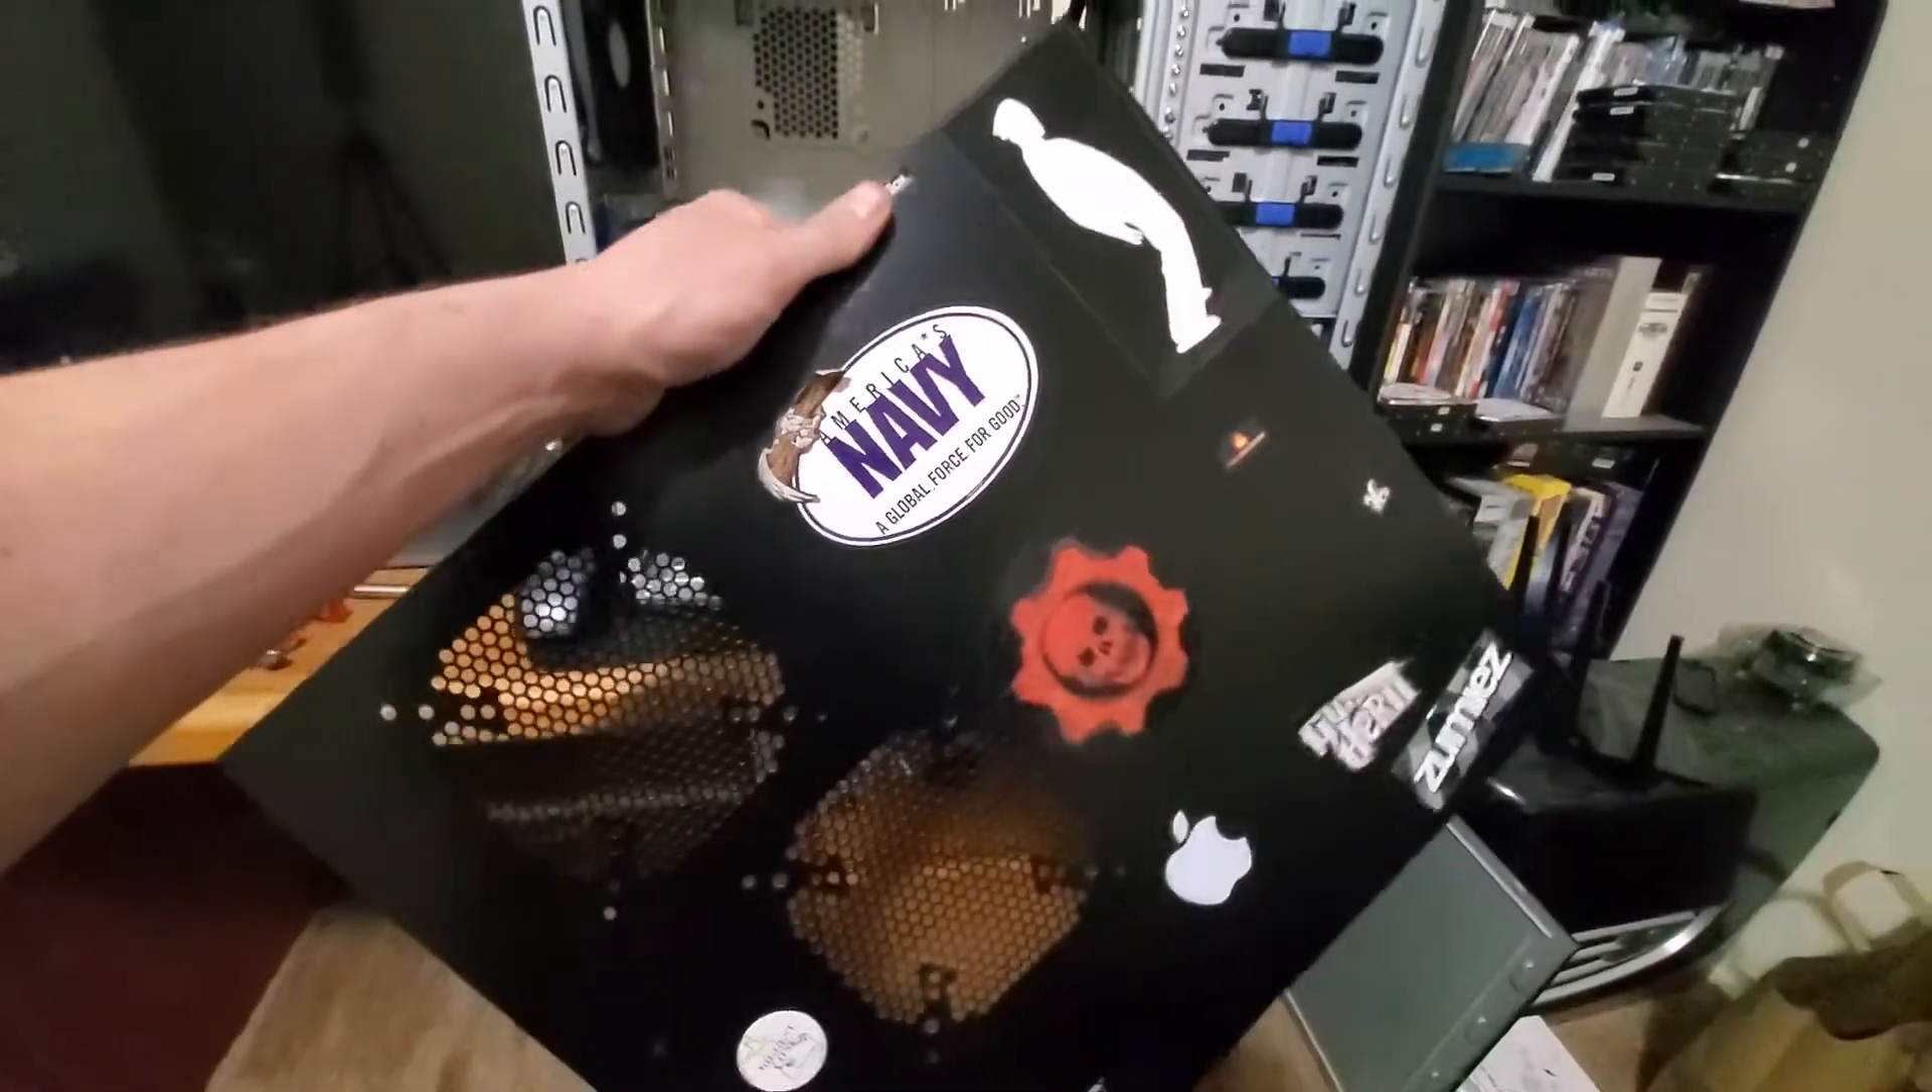I haven't removed the stickers from the side panels yet, I'll be doing those later.